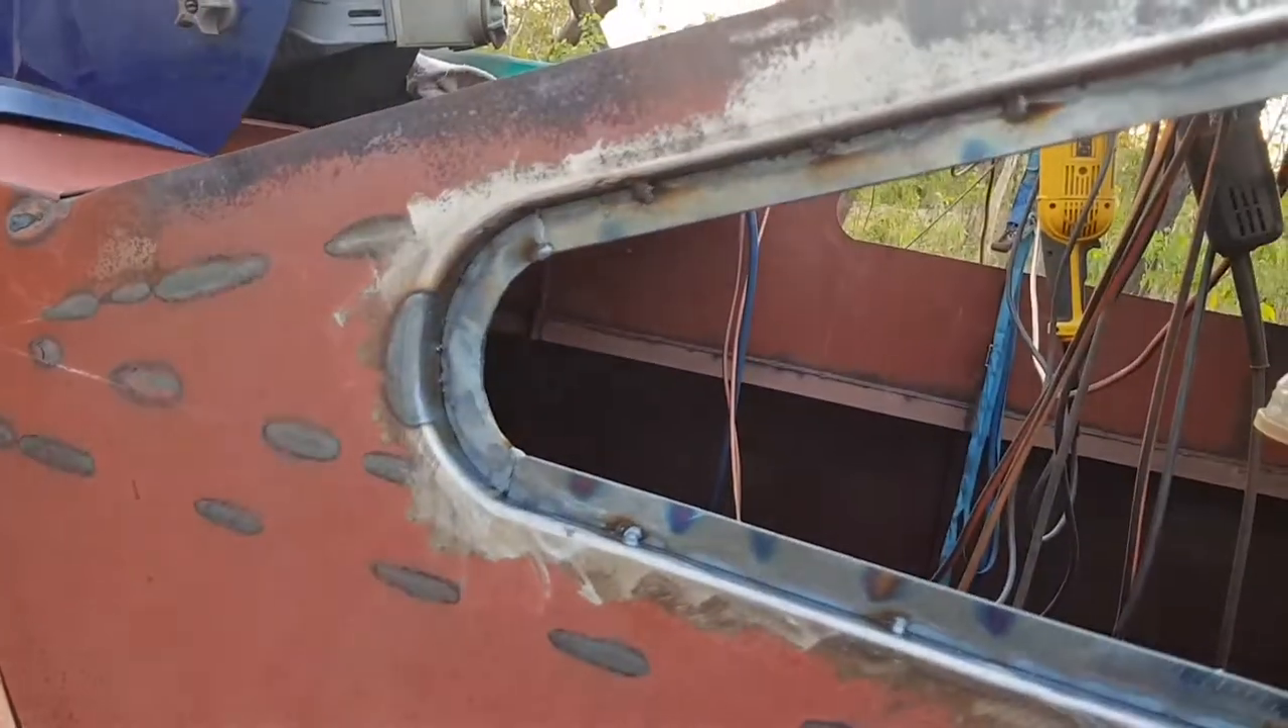You can see these radius pieces that are put in there.